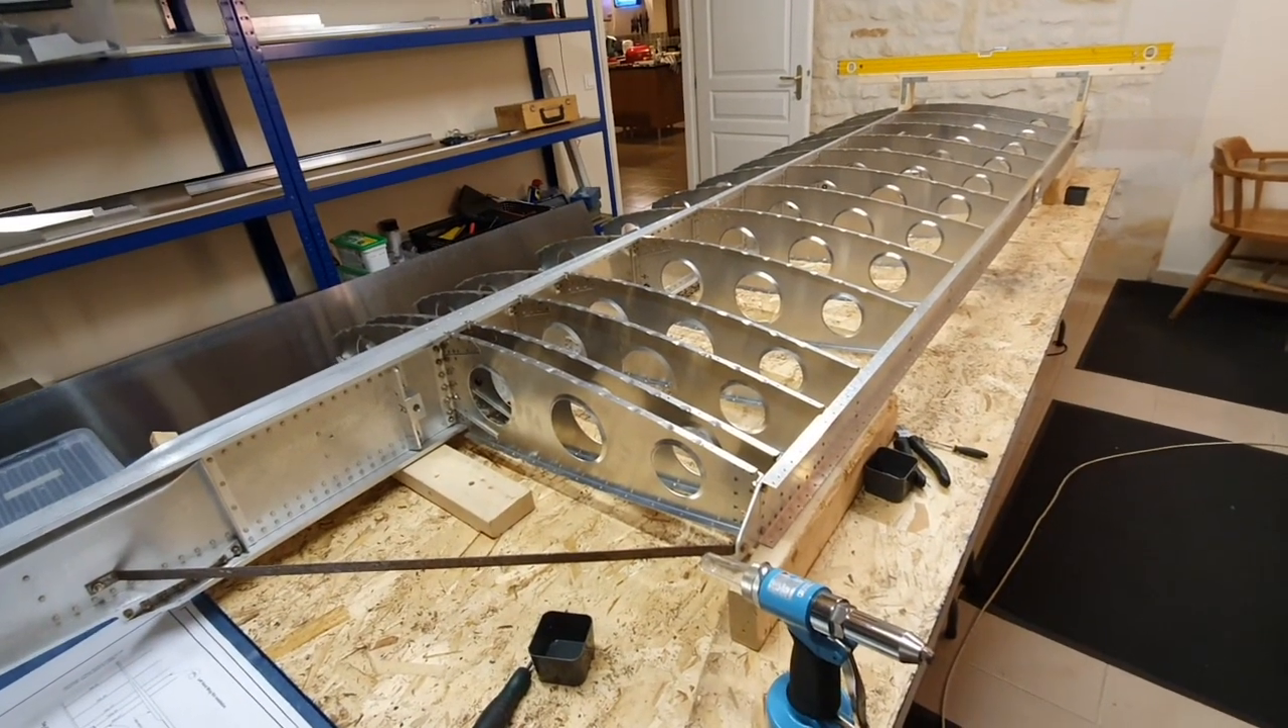We've got the basic wing box assembly all together all 13 sets of ribs are in place that includes the wing roots ribs as well.